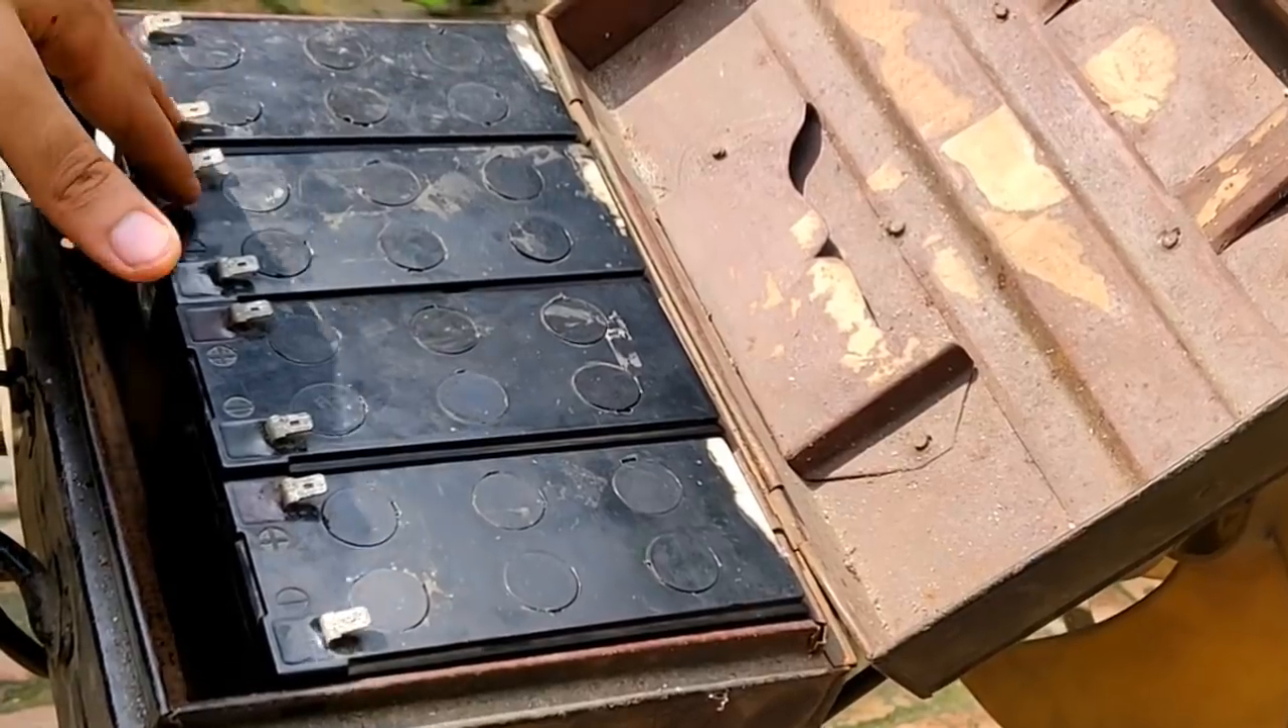As you can see that the batteries have been installed now.